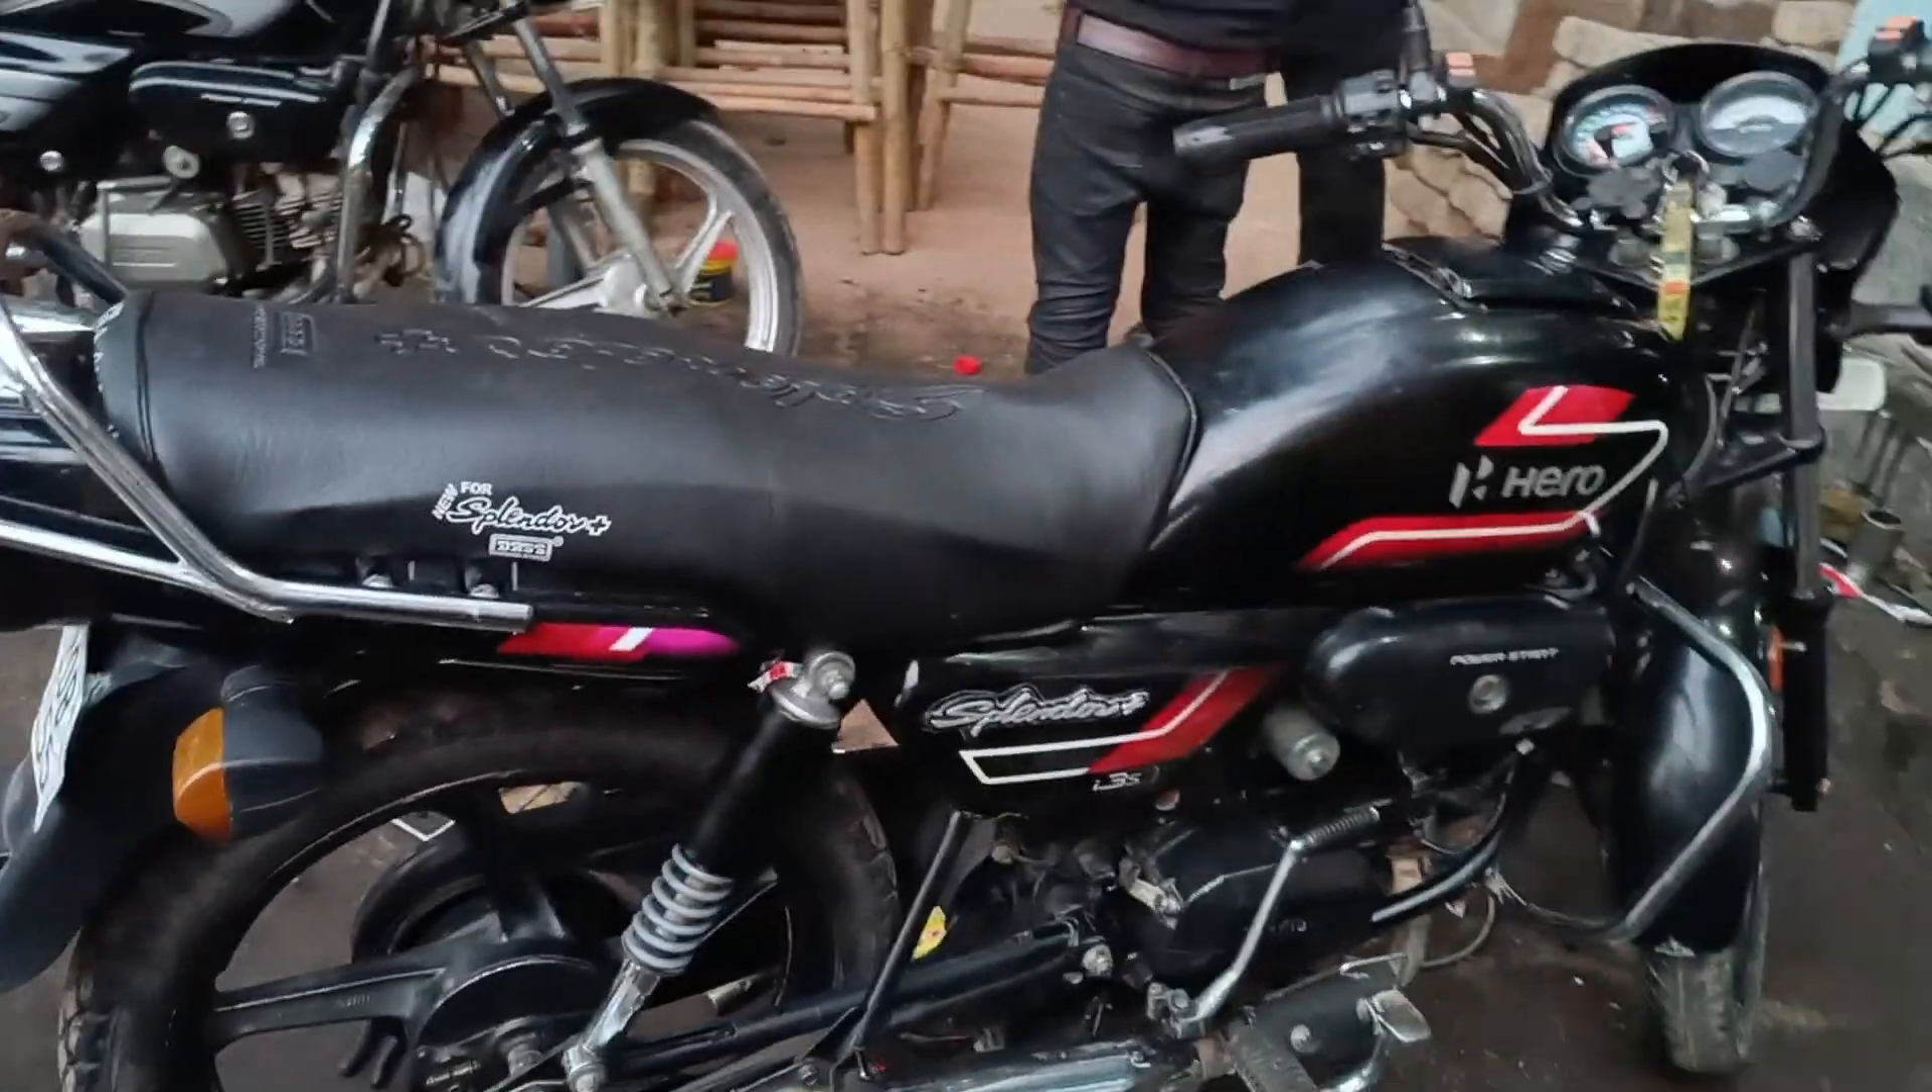देखो भाई अब करा दिया सीट कवर लगवा दिया एक दम बिल्कुल।